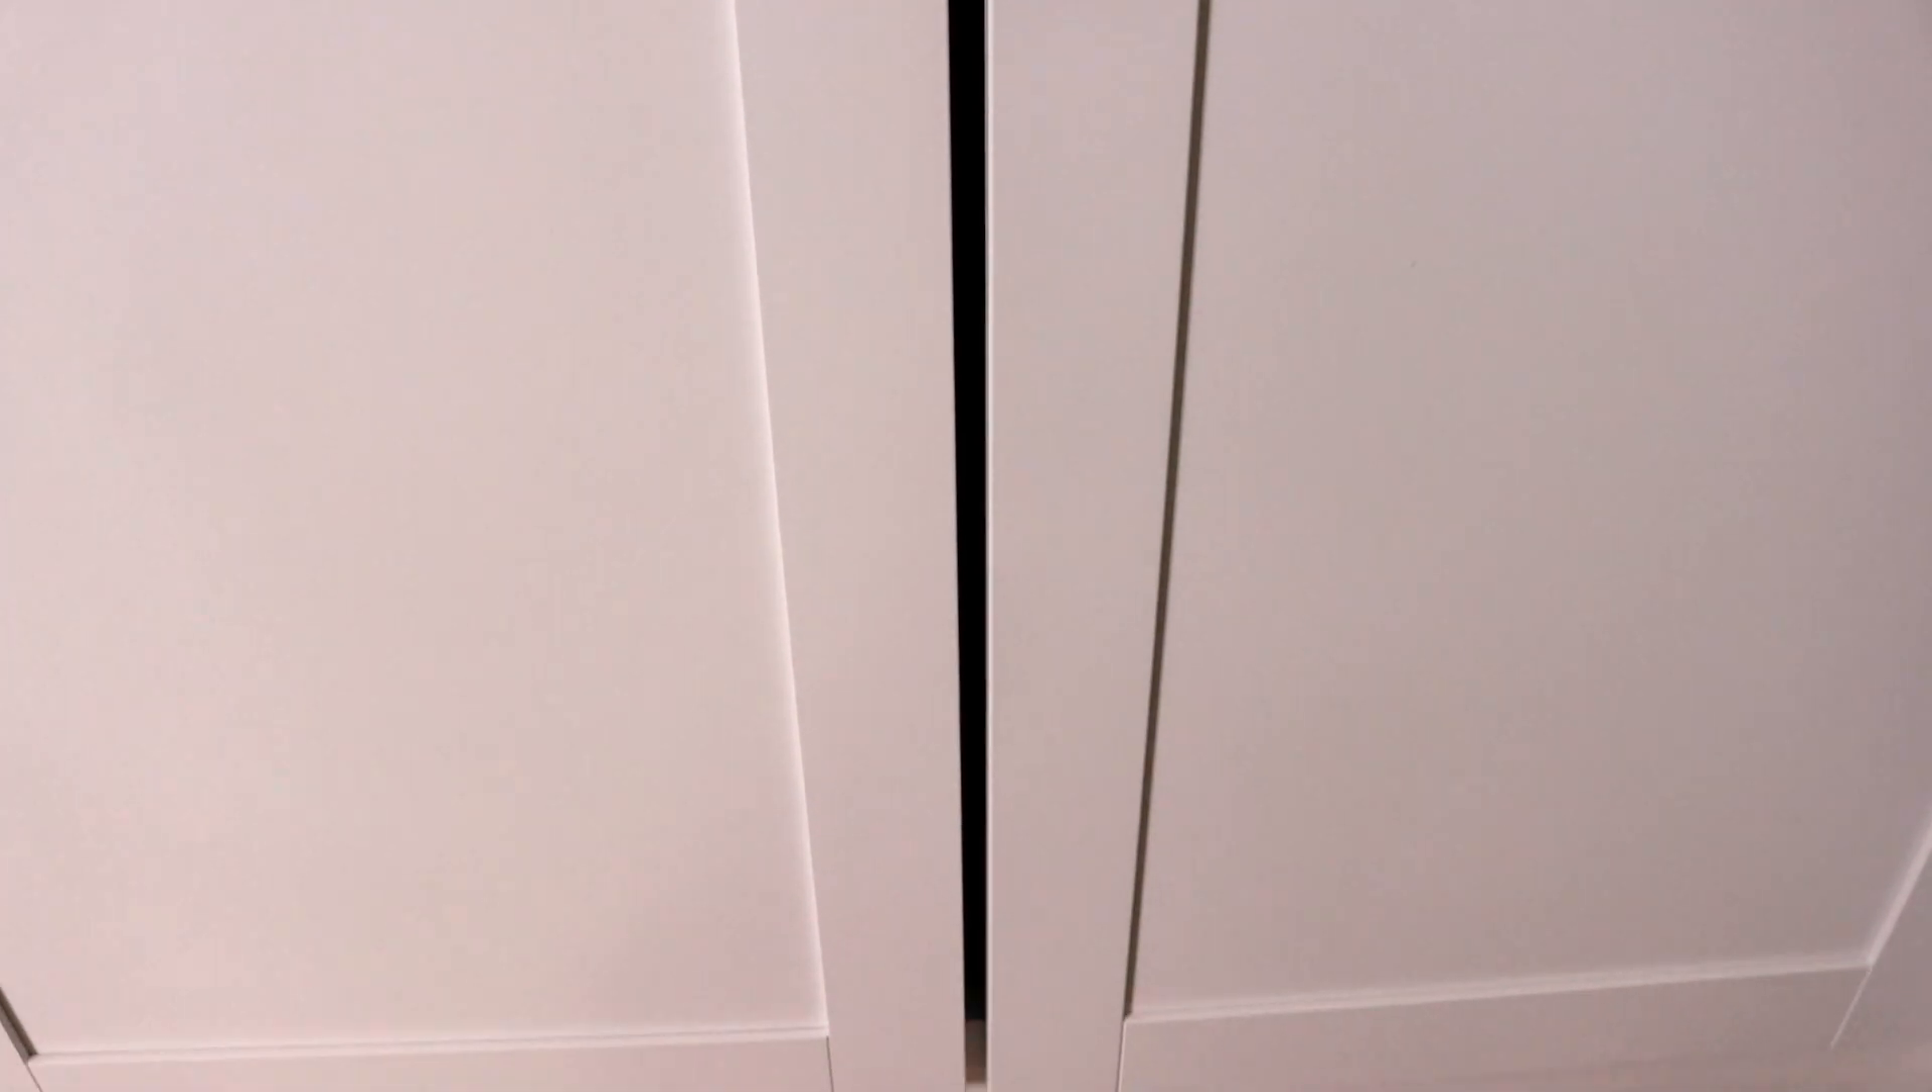Now there was a gap between the double door cabinet that really bothered me.